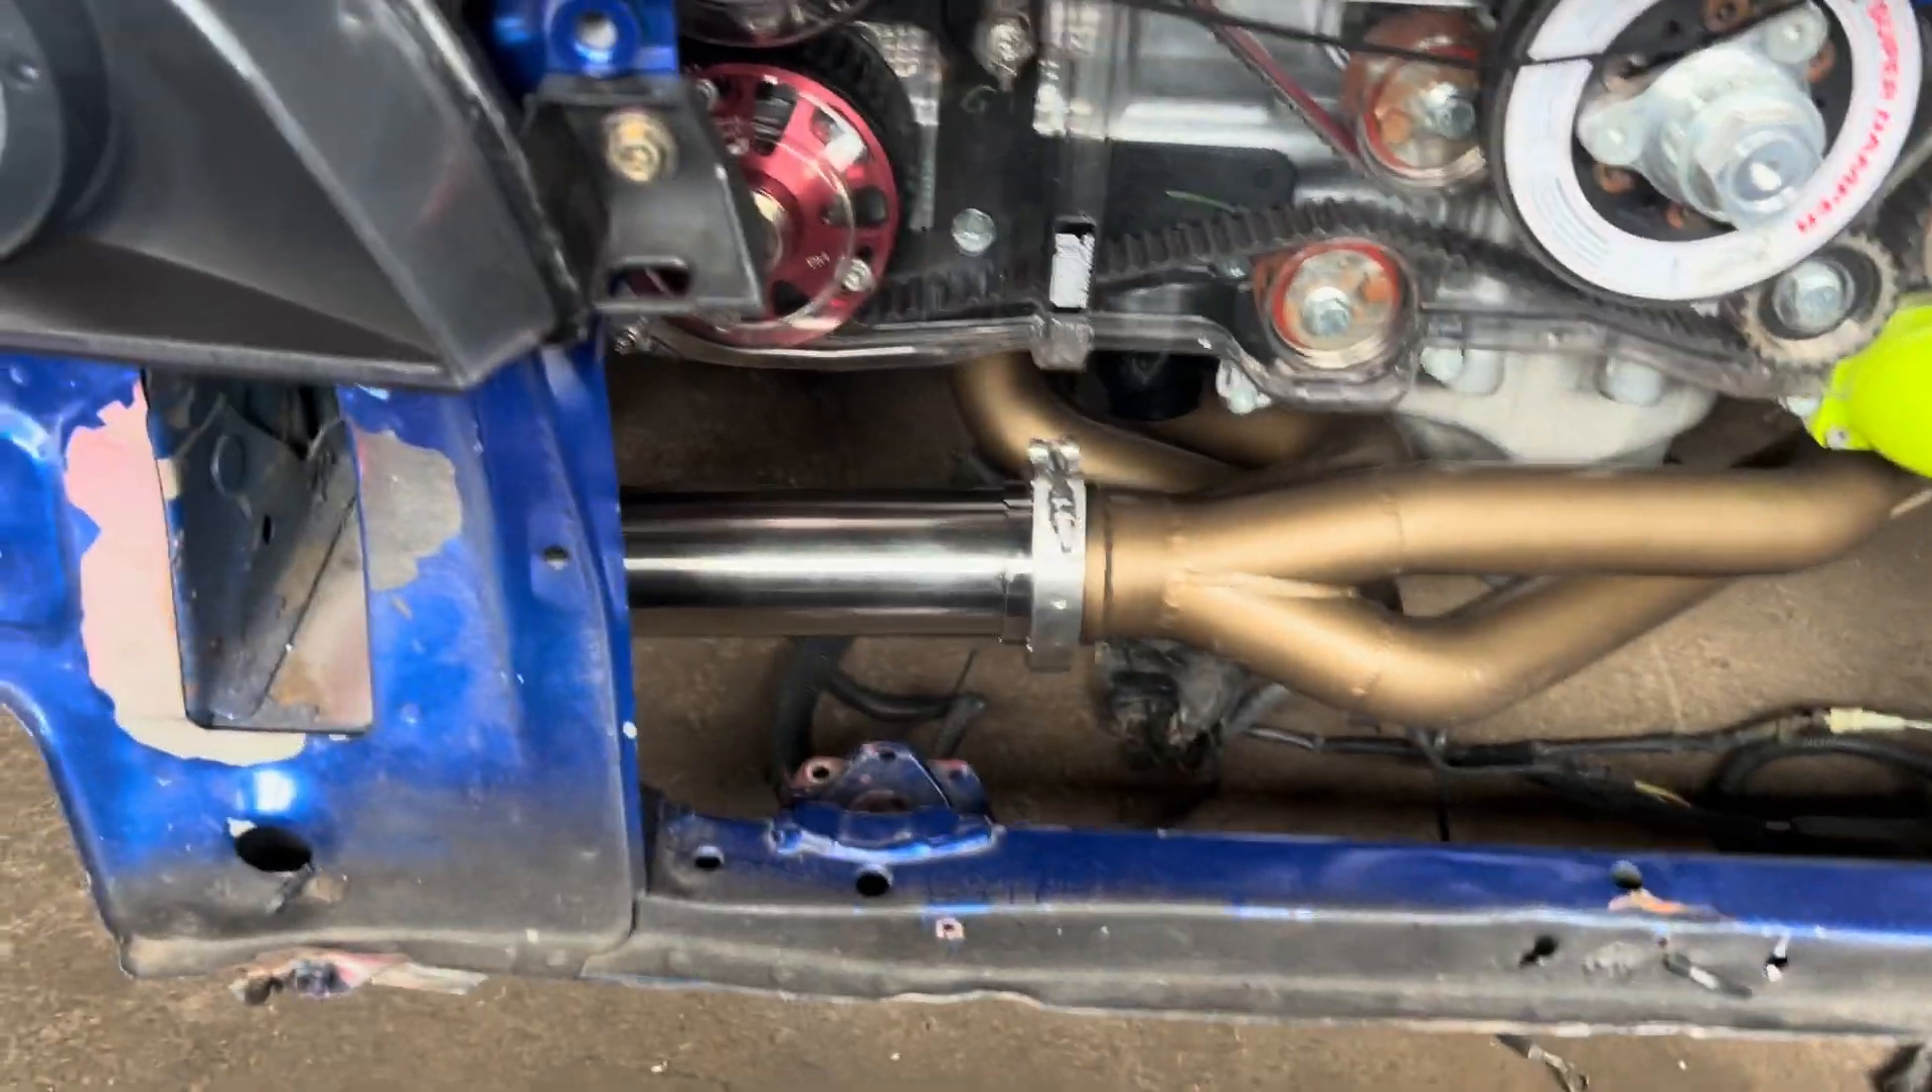And there it is. V-band is clamped on.